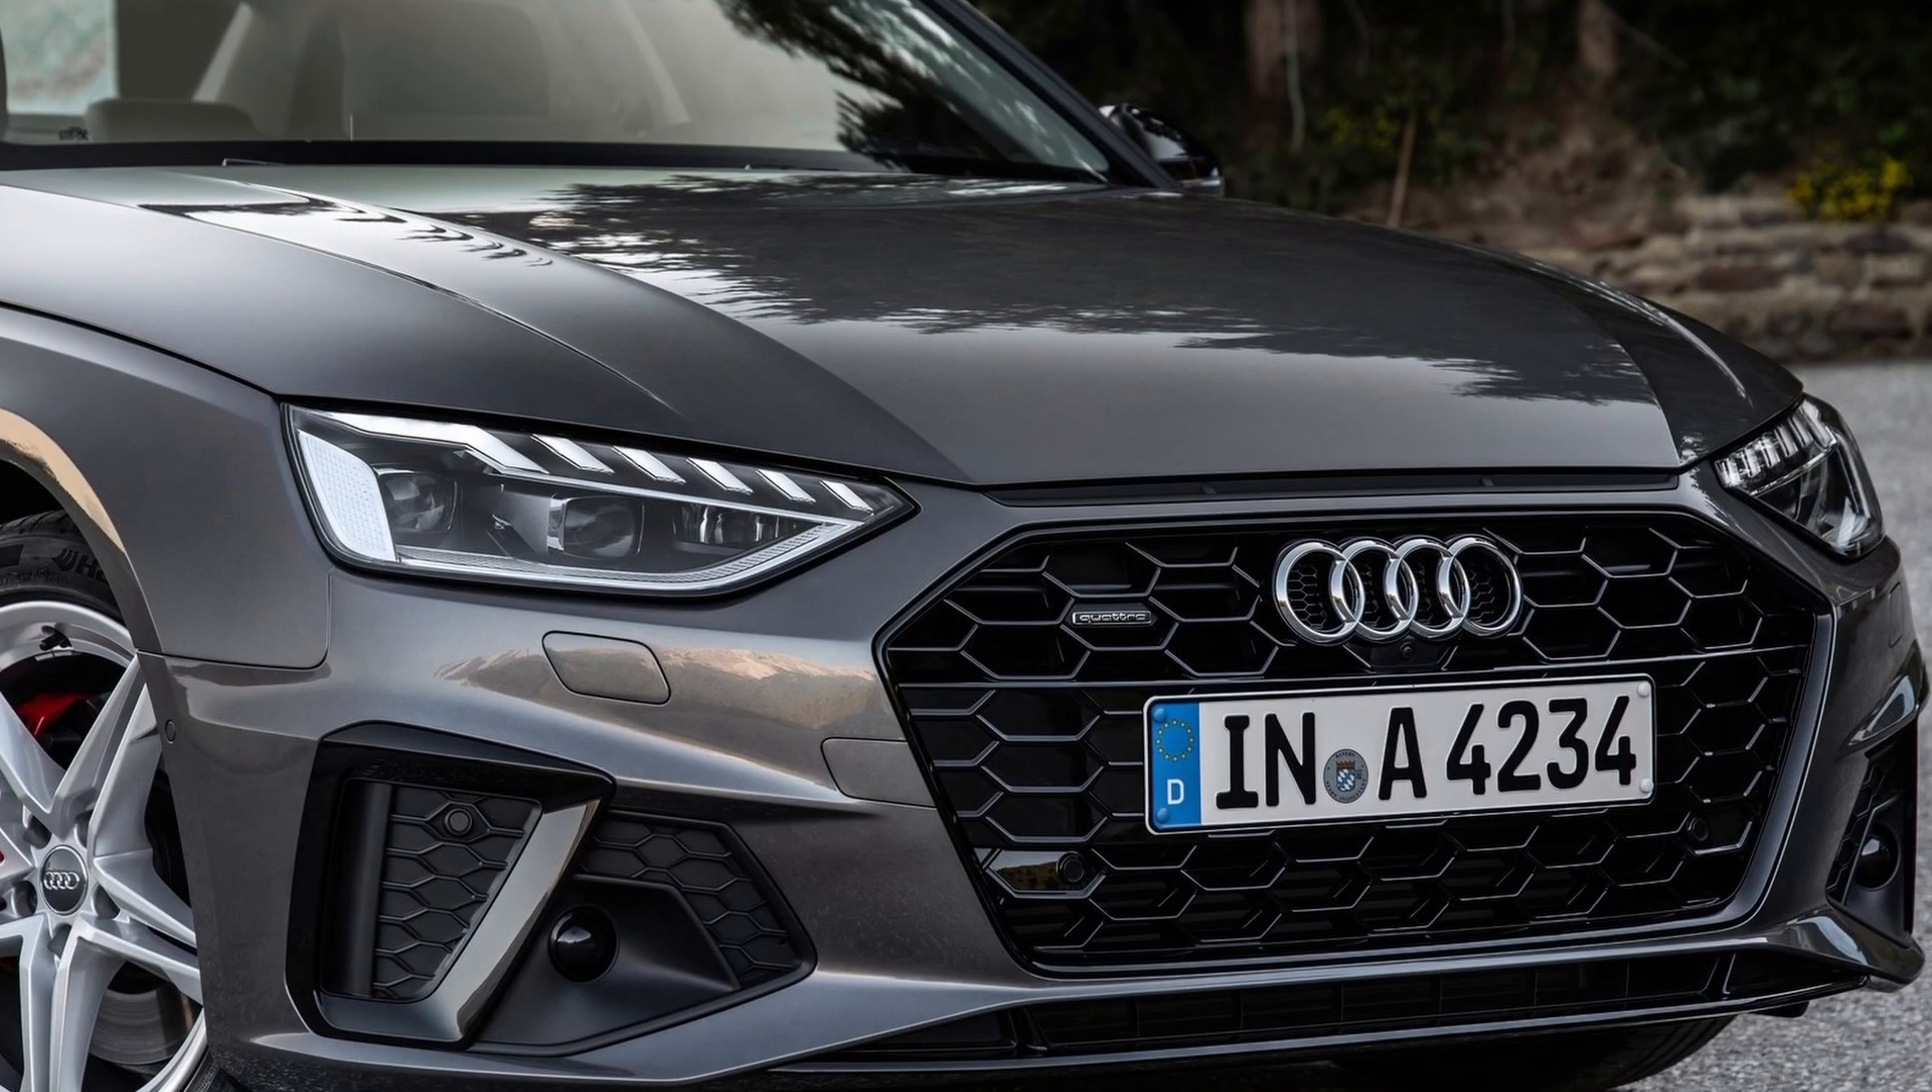Moving up, we can see that the A4 has a gap between the grille and hood.